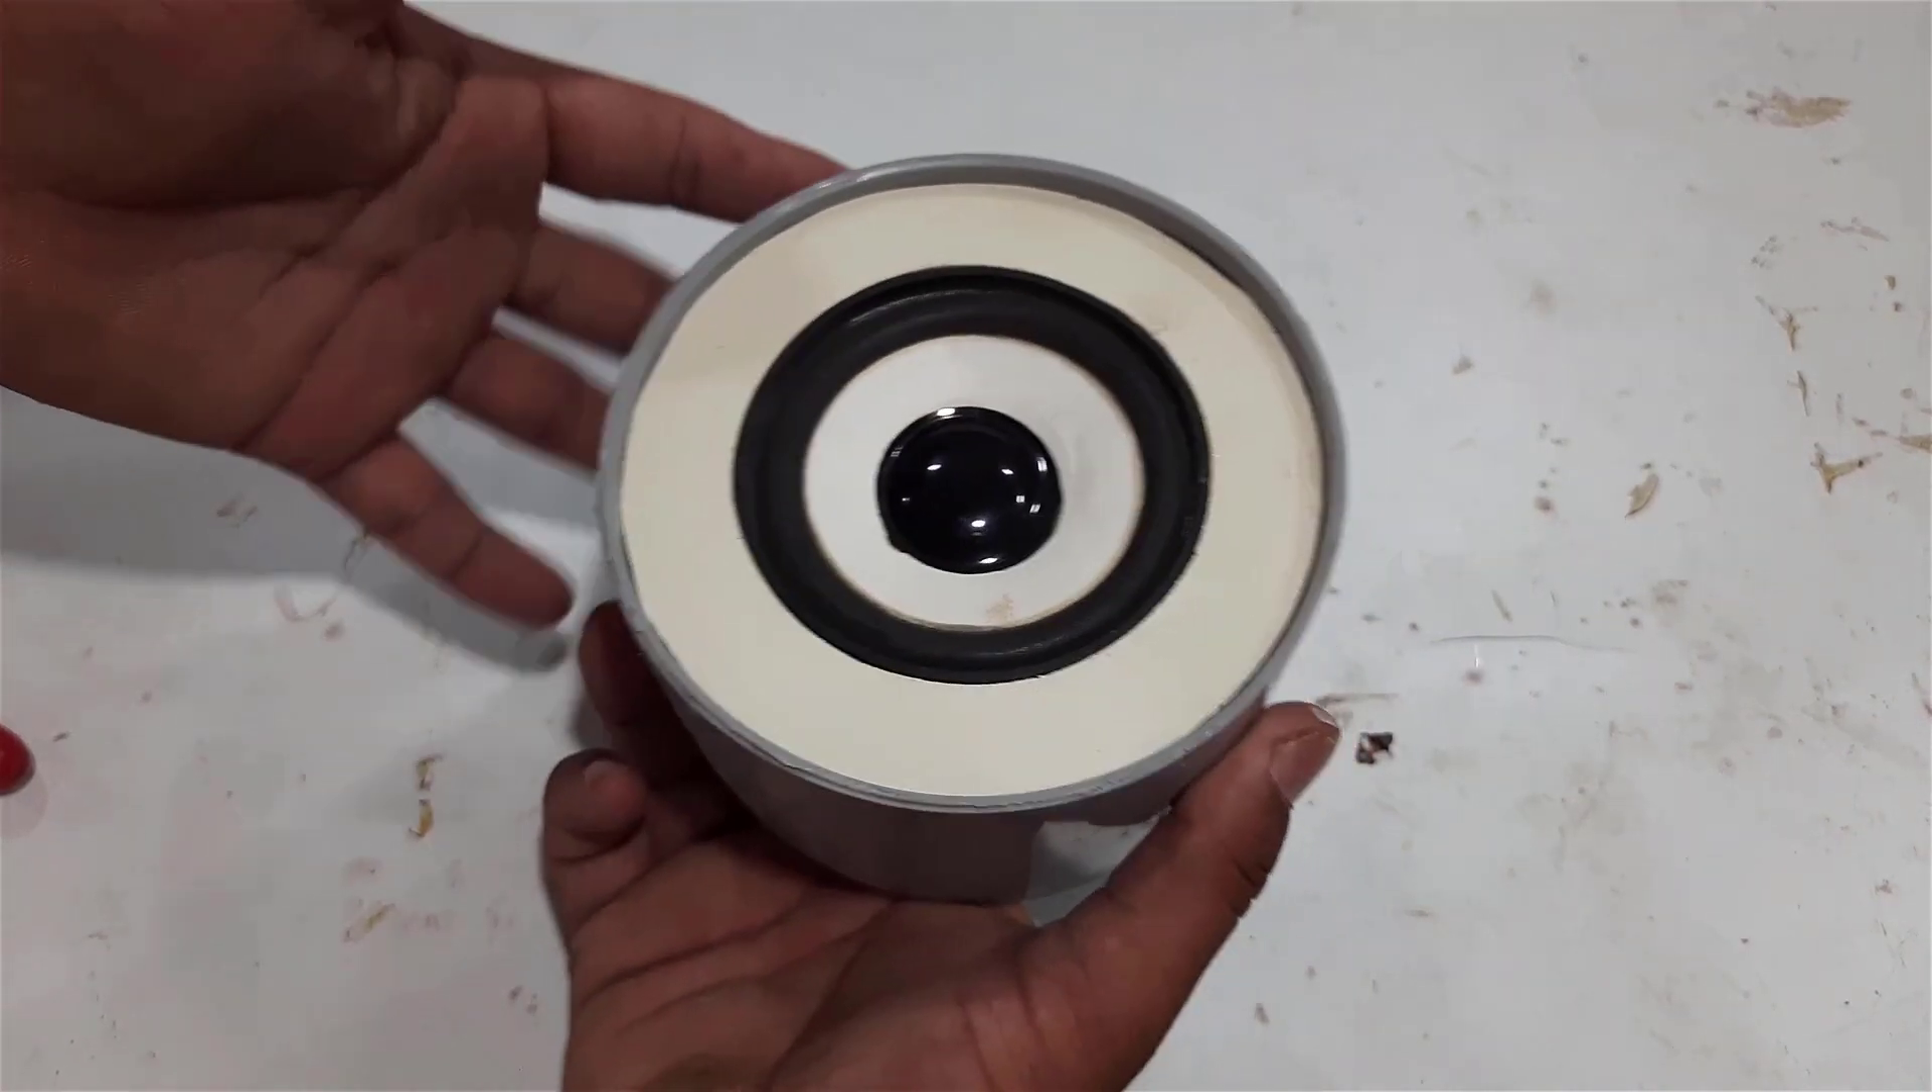देख सकते हैं इस speaker को भी मैंने अच्छी तरीके से यहाँ पर लगा दिया है।